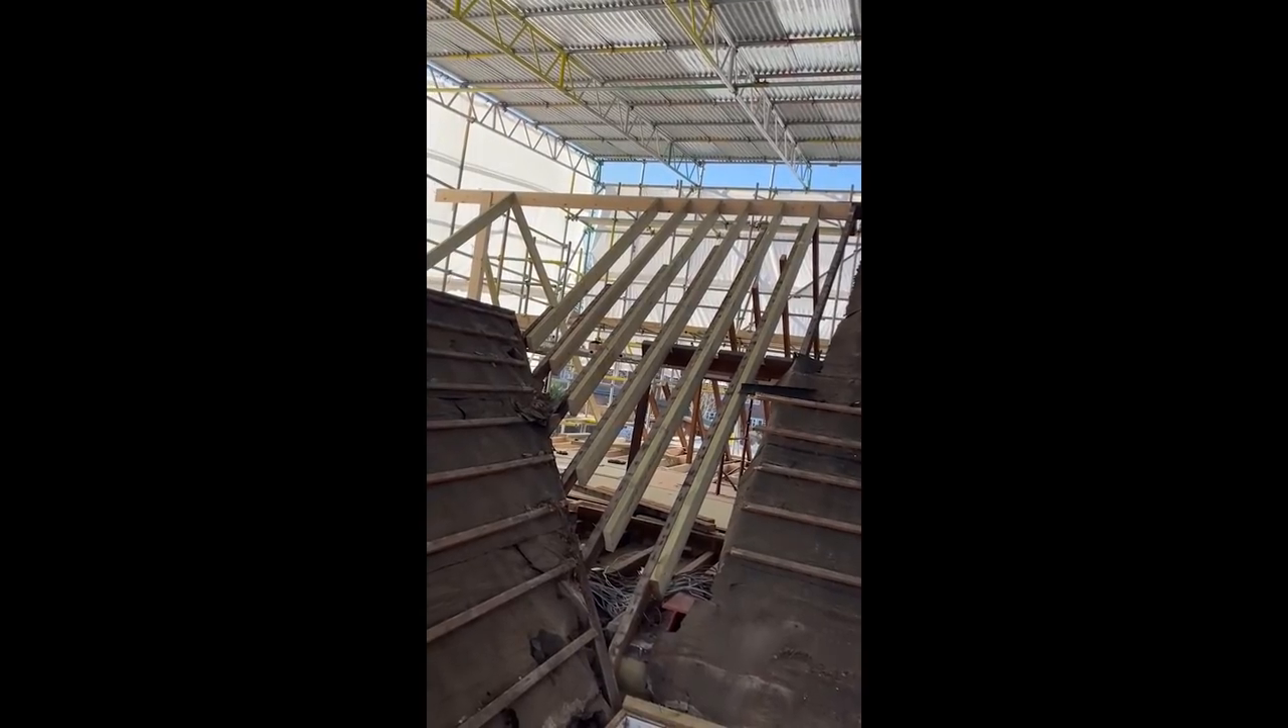So we started putting in our new rafters just here and we've got our new our new ridge board at the top which was a pain in the rectum to get up and to sort out.